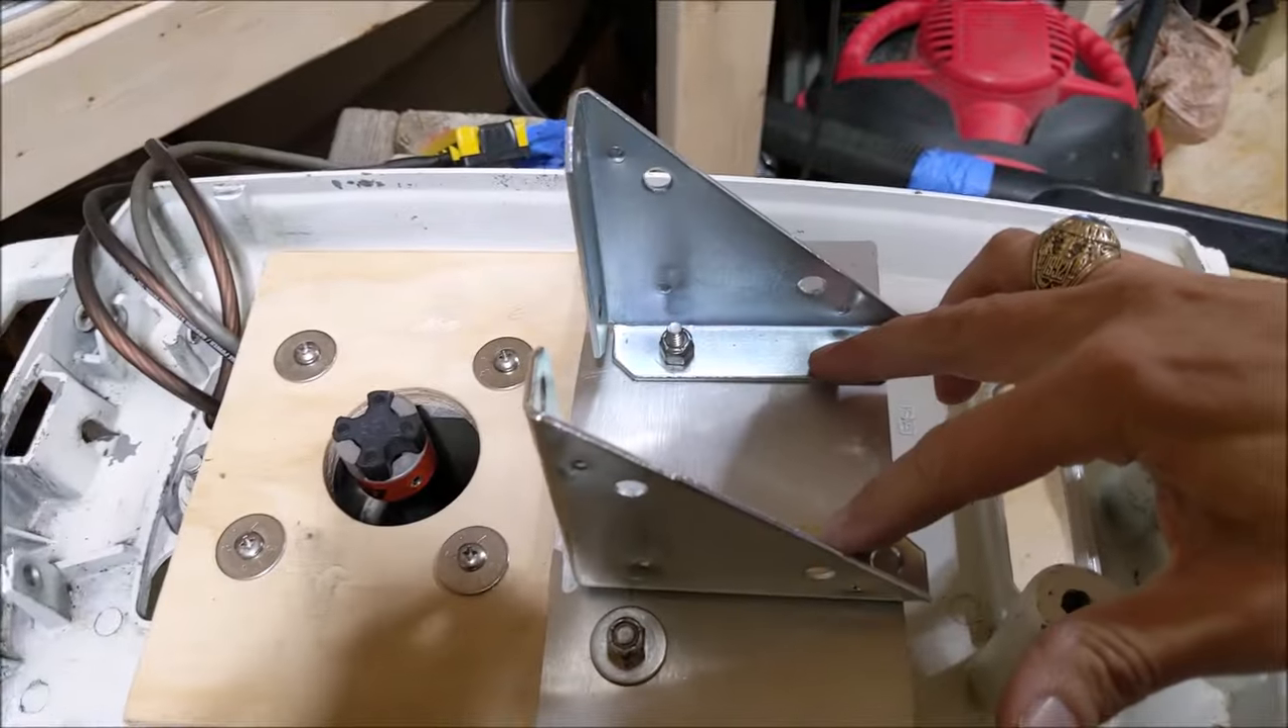And you can see how that coupler fits so well through there.